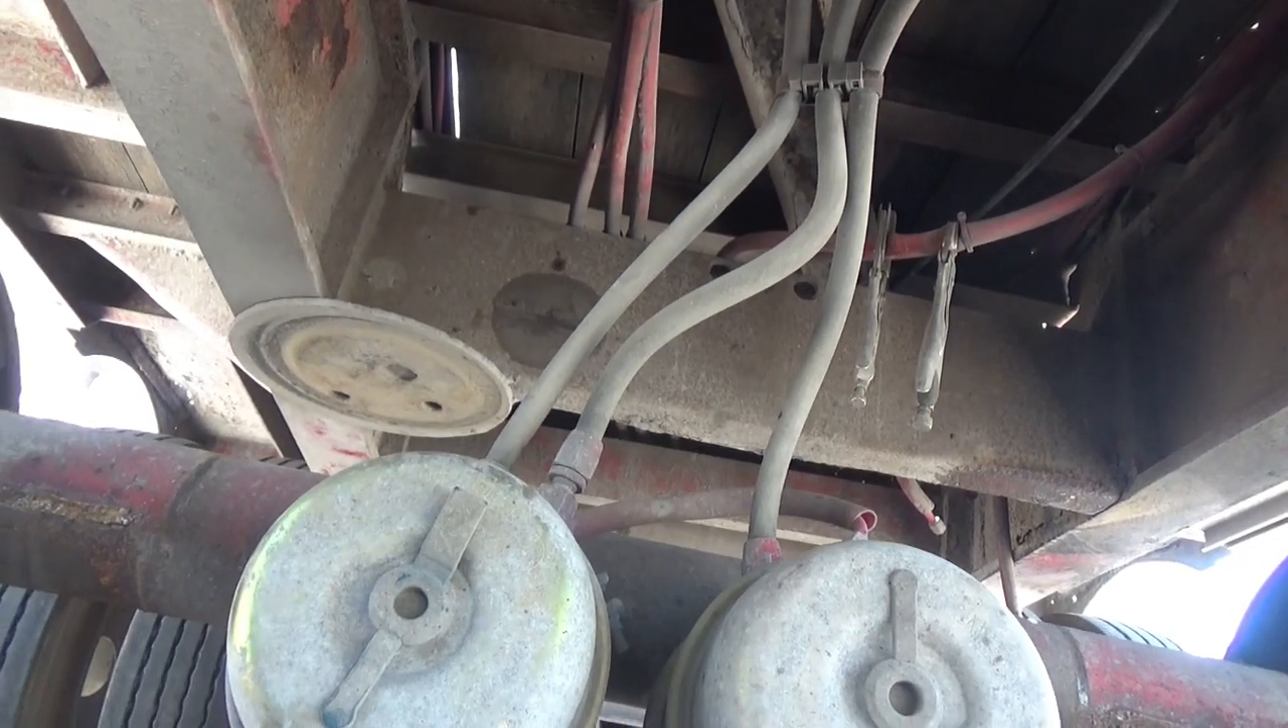The um axle itself I never took the brake hoses off they're still on there which is no biggie to take them off but I didn't do that.